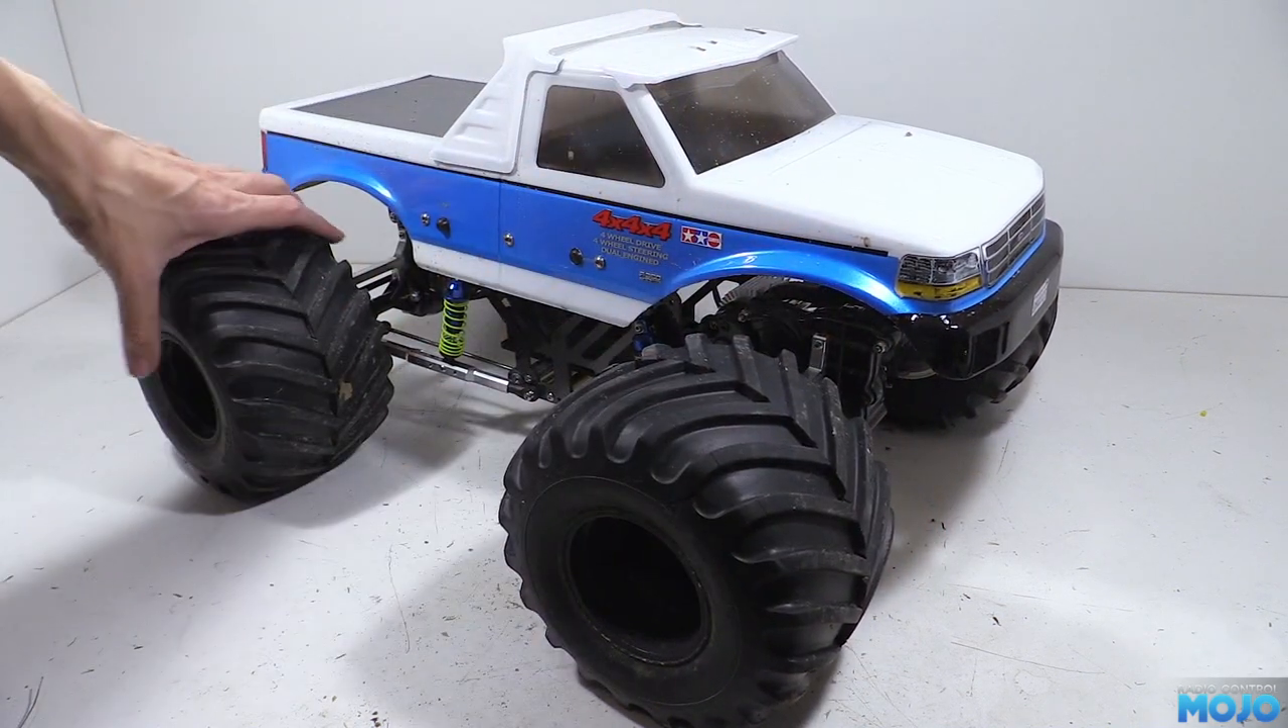The front of the body still sticks out a bit, but just extending the wheelbase, that little bit has made it look quite a bit better.